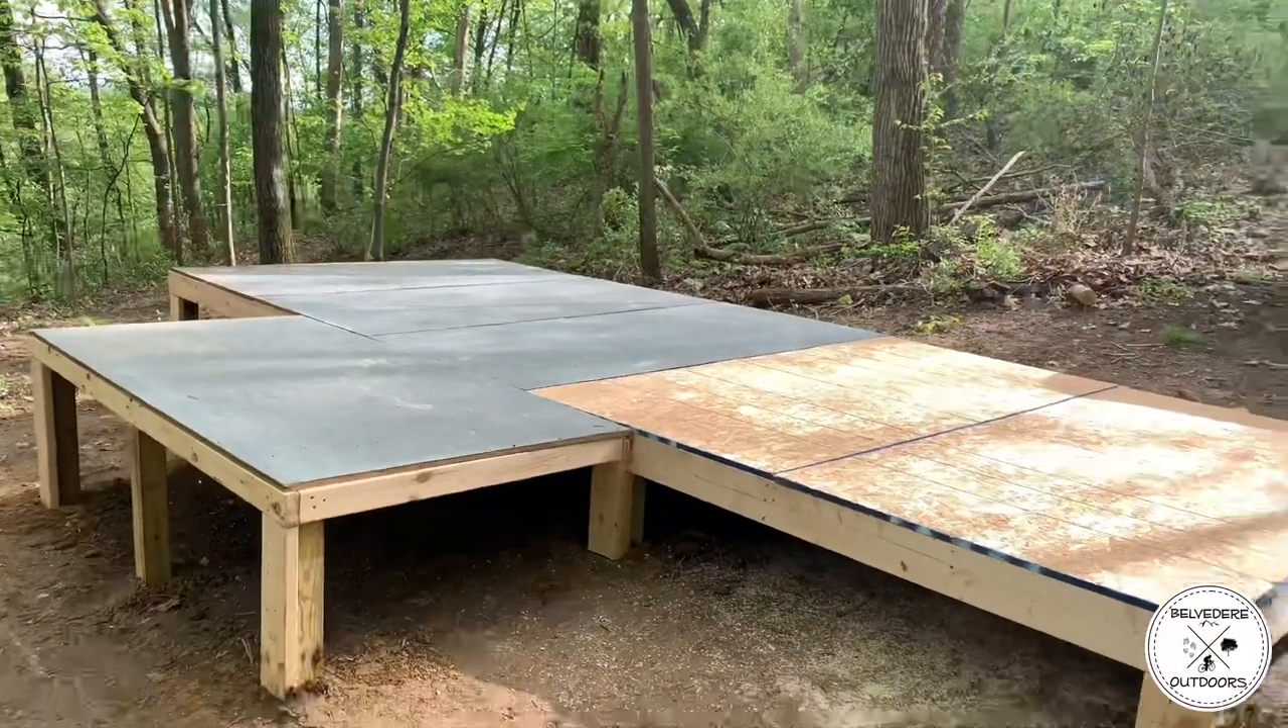We've got our framed out flooring down and we are ready to place the tent.